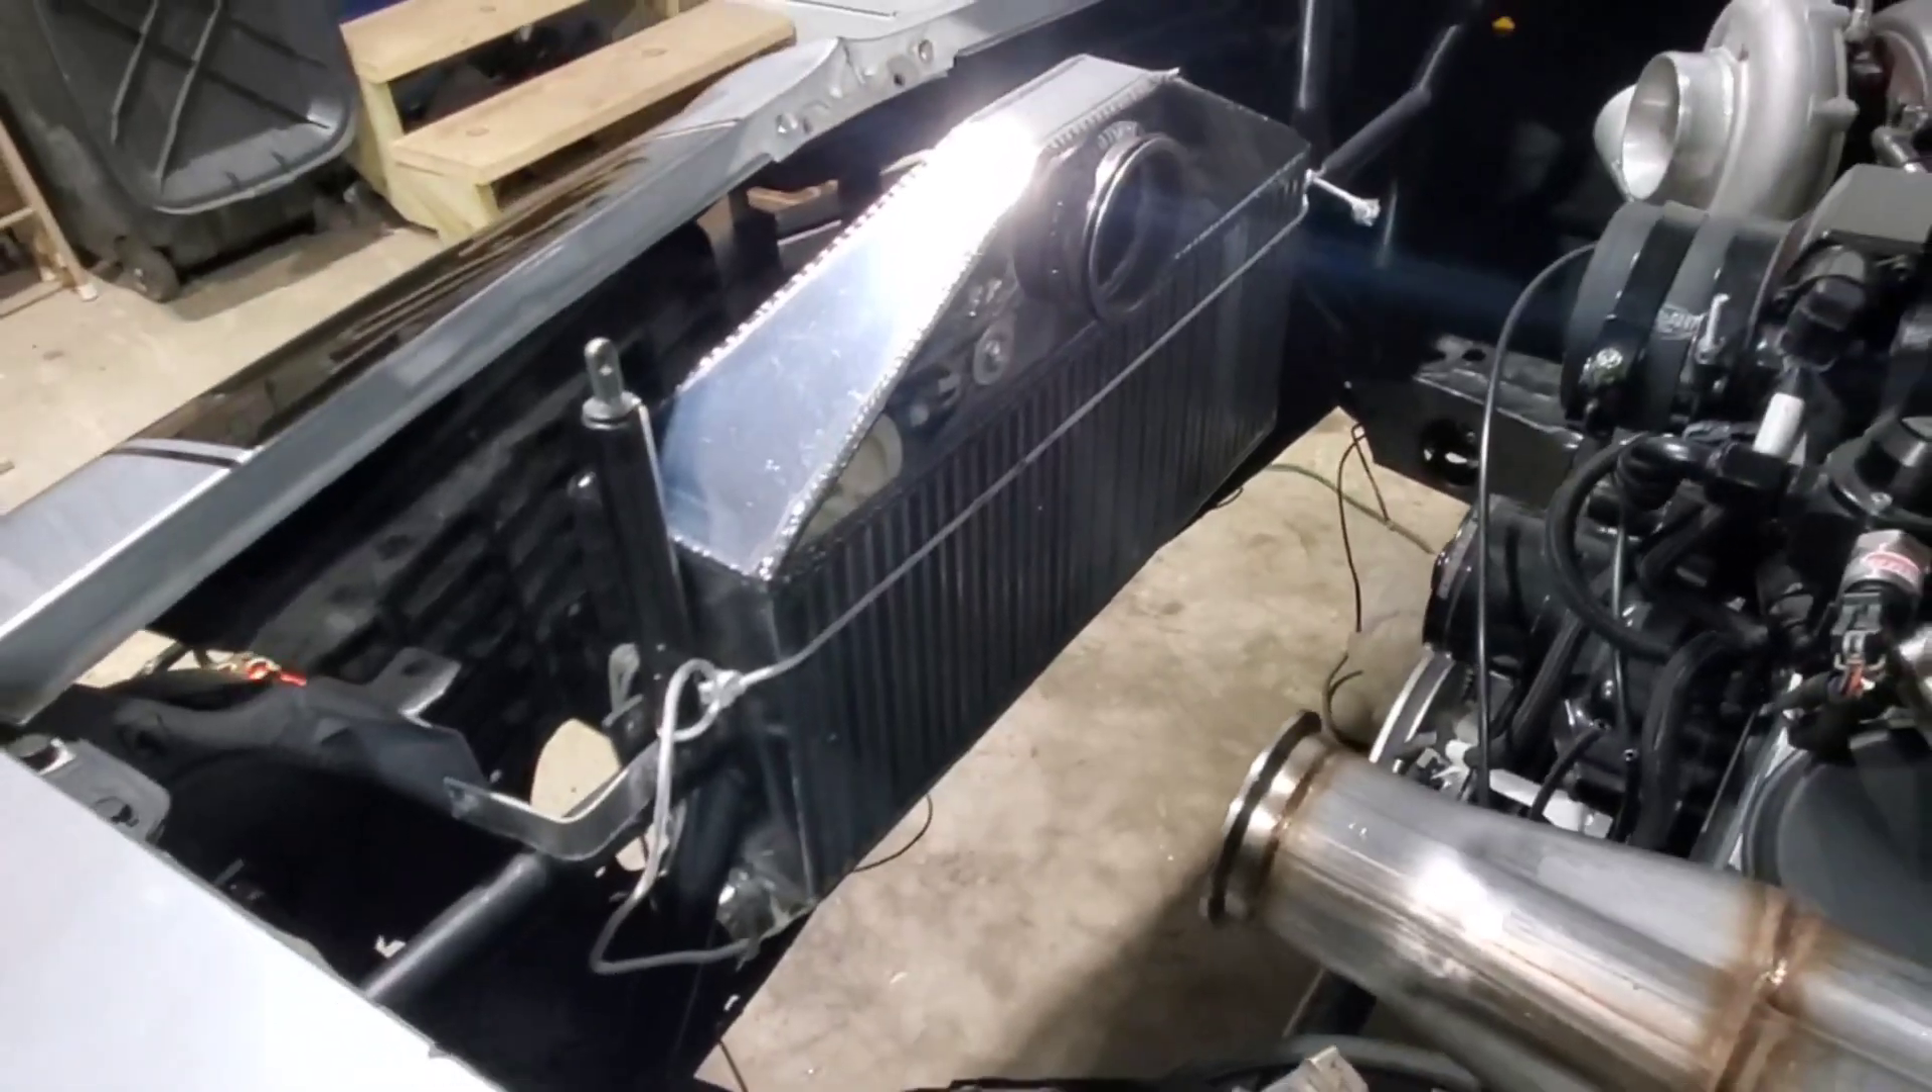Alright, so we got the intercooler all done and we got it tied in place with some good high tensile rope.